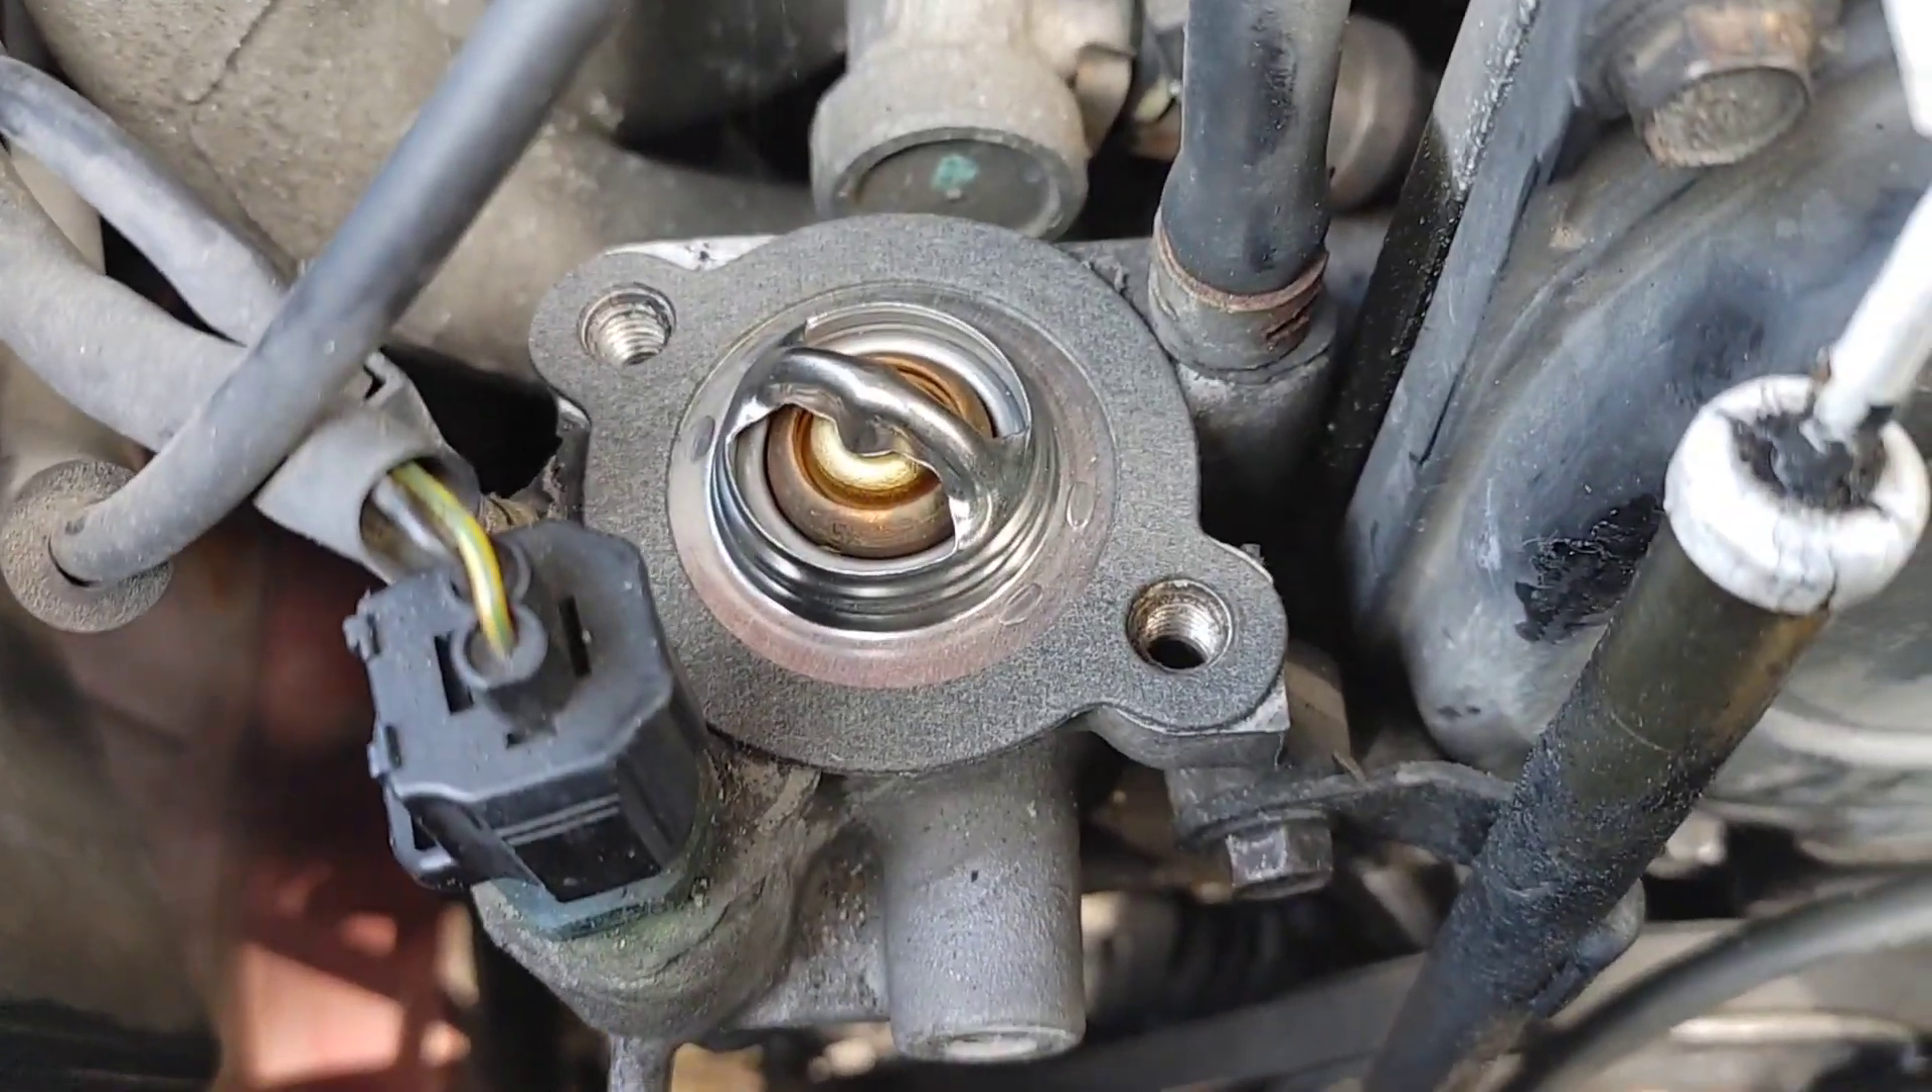The GeoMetro thermostat and gasket, as you can see, is a perfect fit.